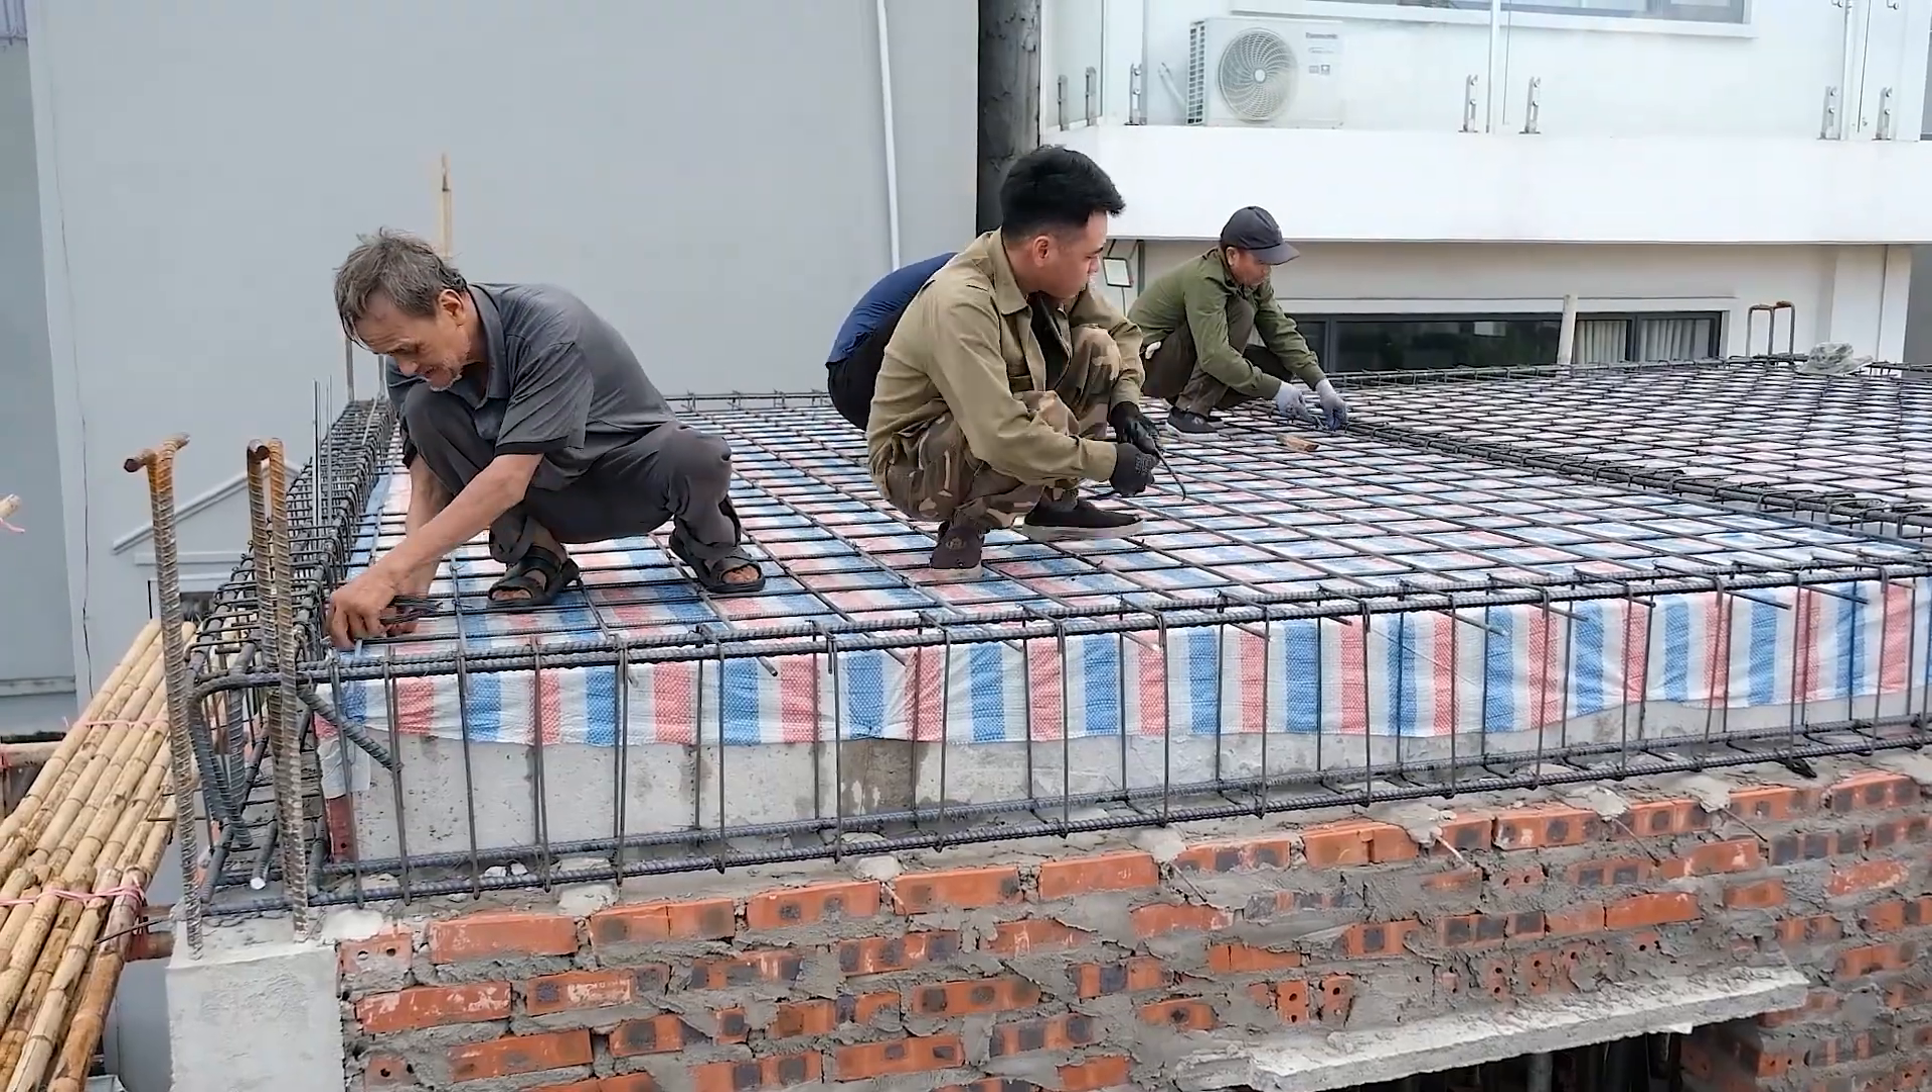In no time, the steel has been installed across the entire roof.